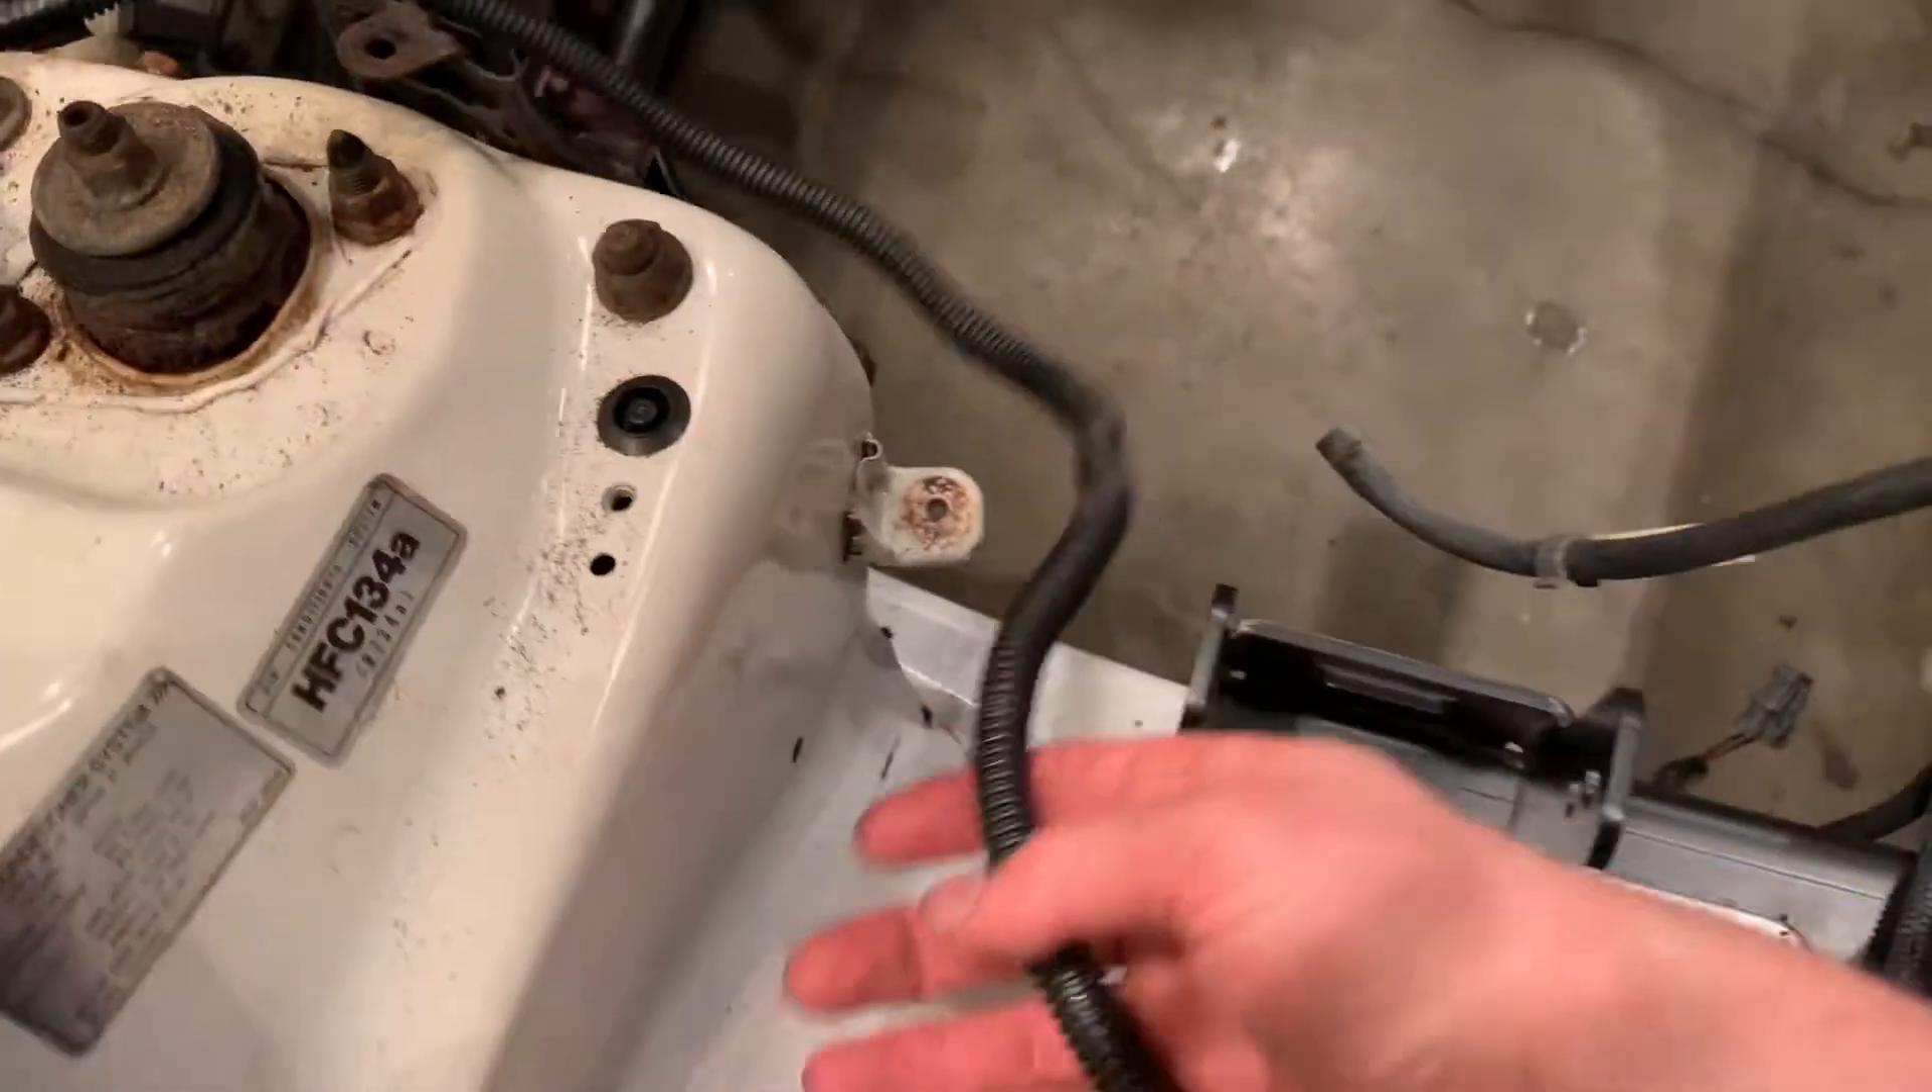I got some tubing on the headlight harness.